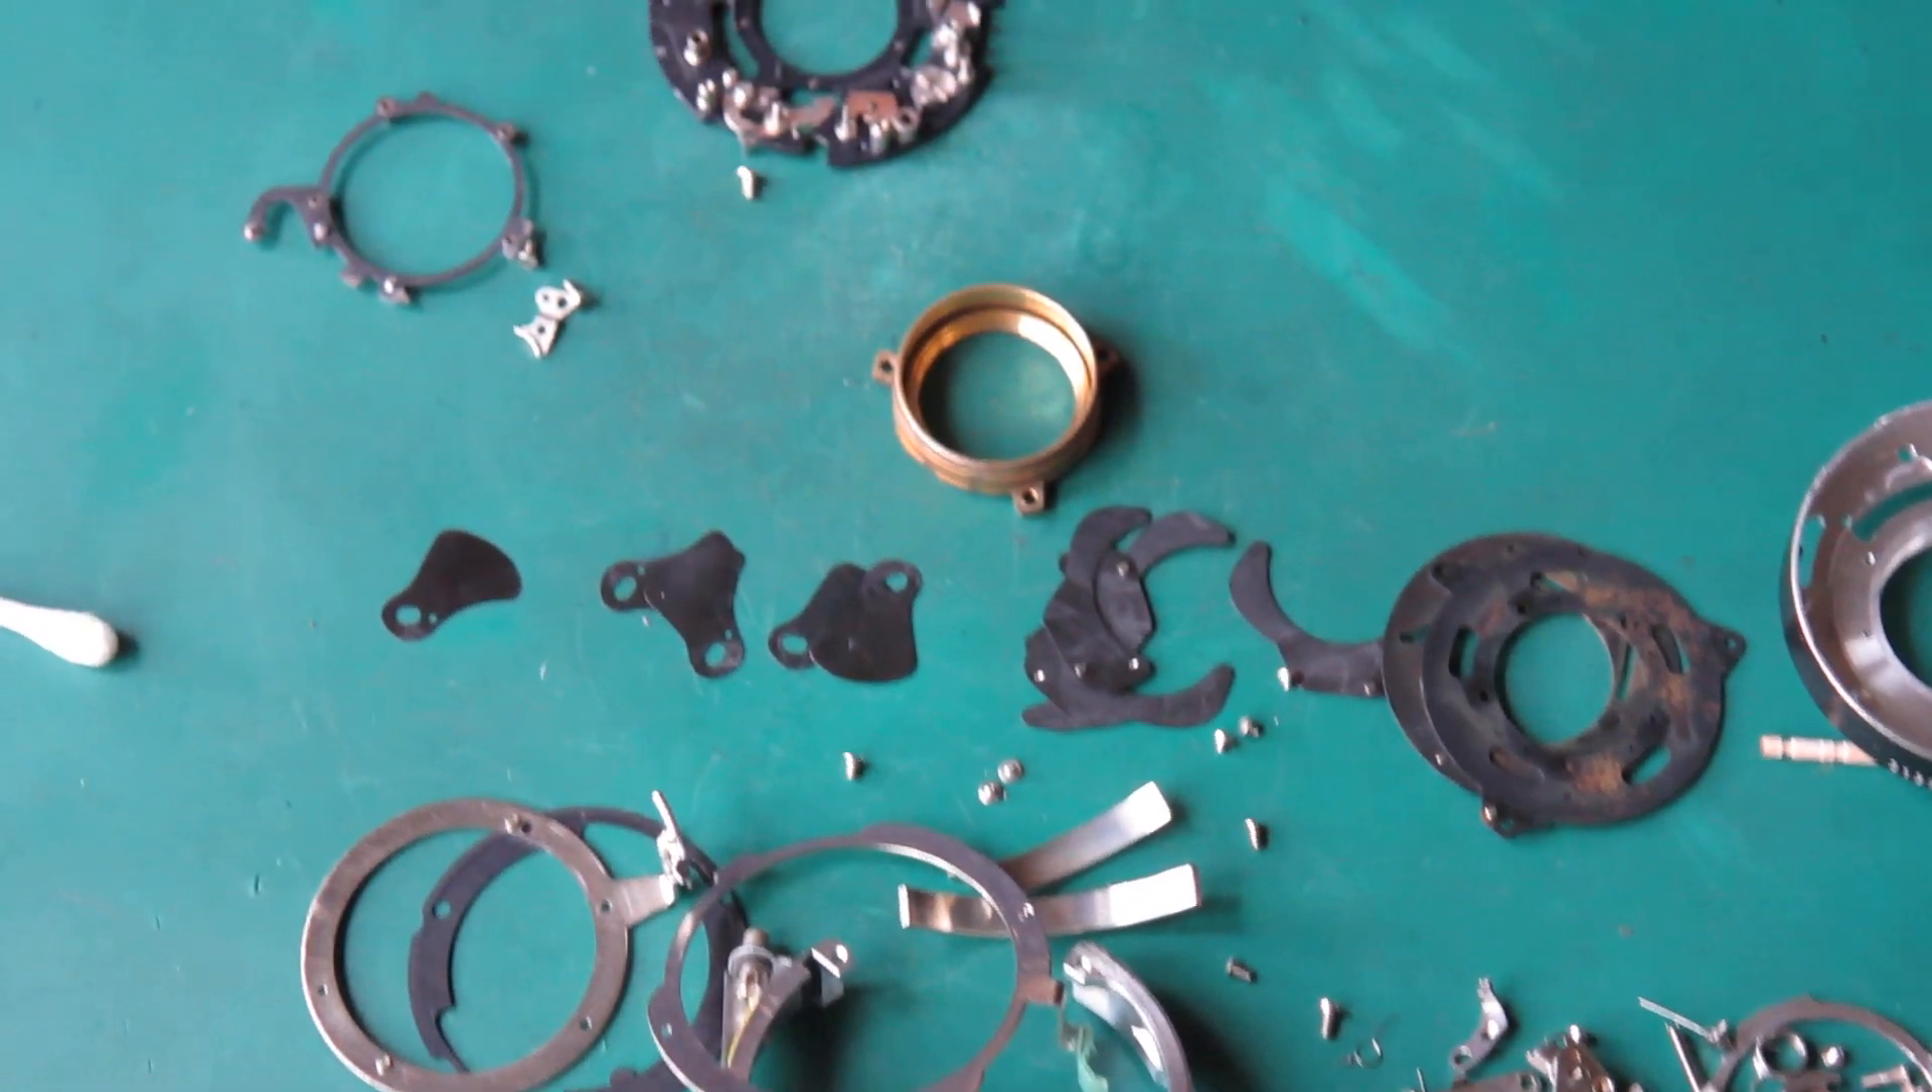And we'll take the blade actuating ring off there and that's our shutter in little pieces and I can start the process of cleaning and reassembly.